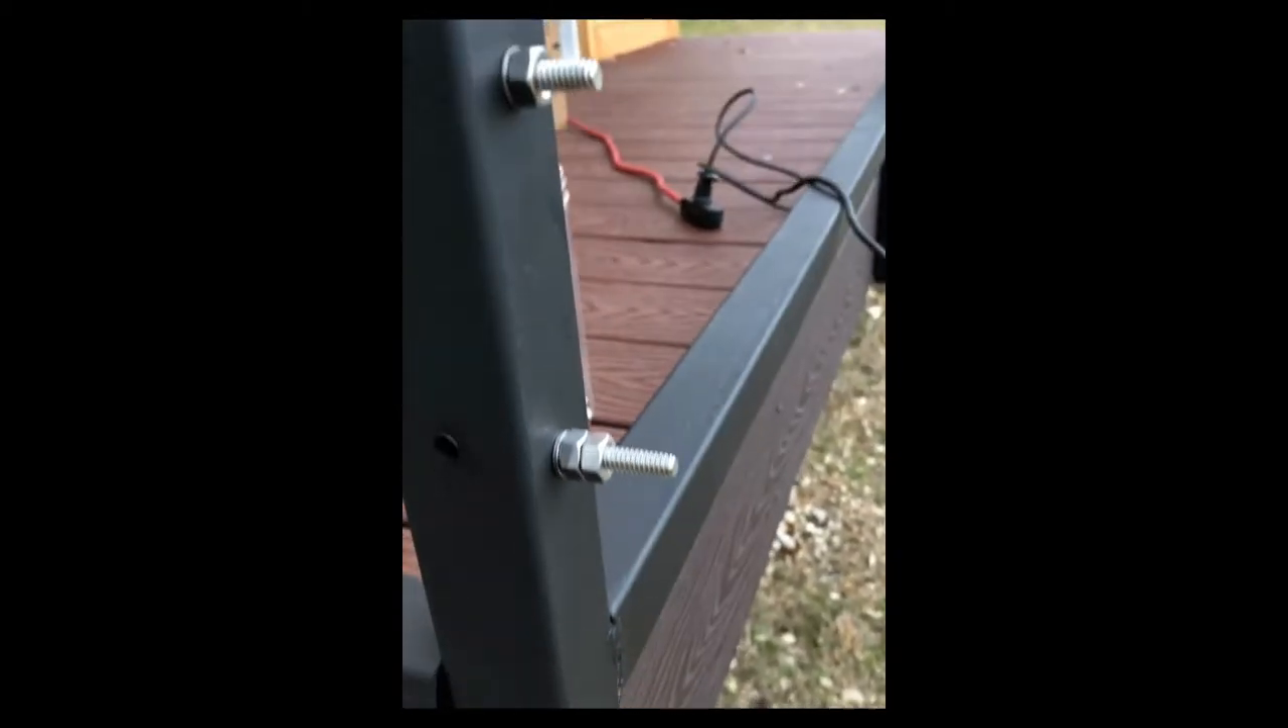I've added an extra nut down here on this one on the bottom you can see.